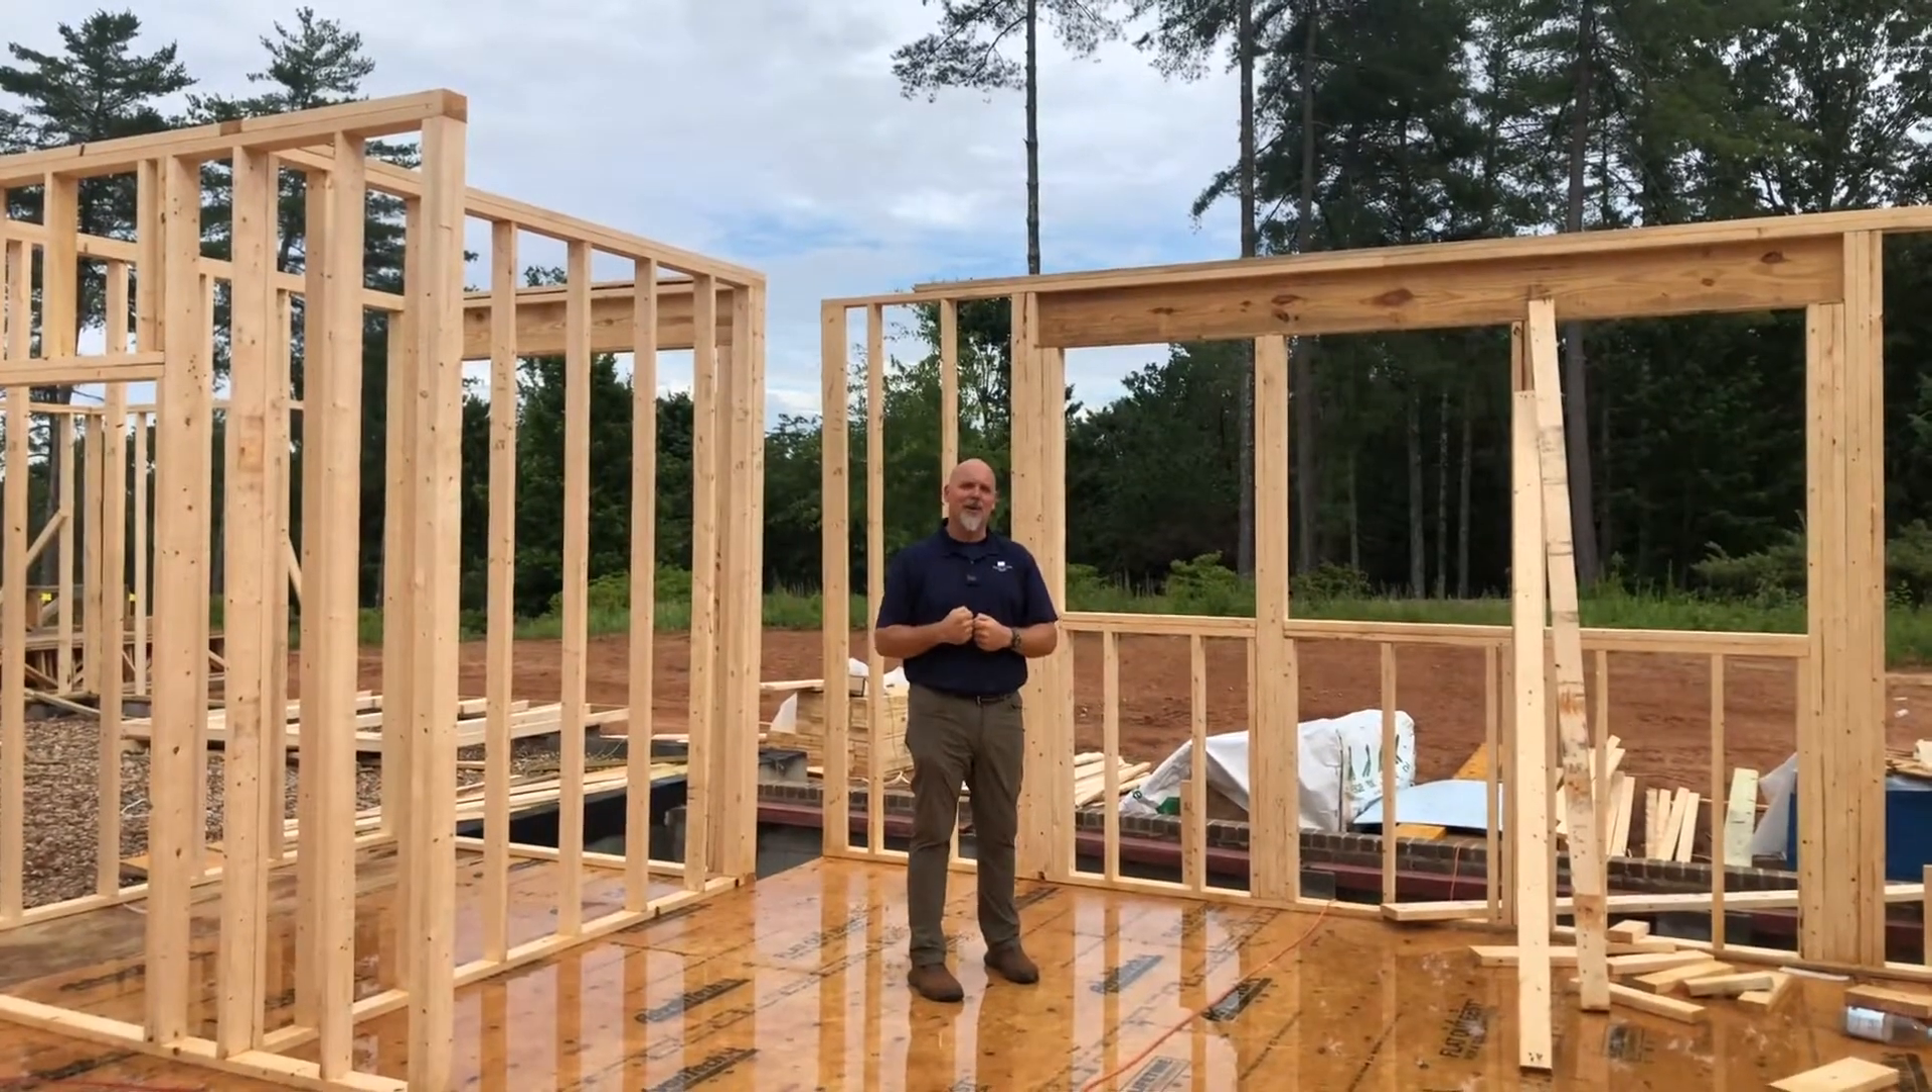You can see on the outside here that all of our walls are going up. The sheathing is not on the outside of the wall so you can see through these walls right now.